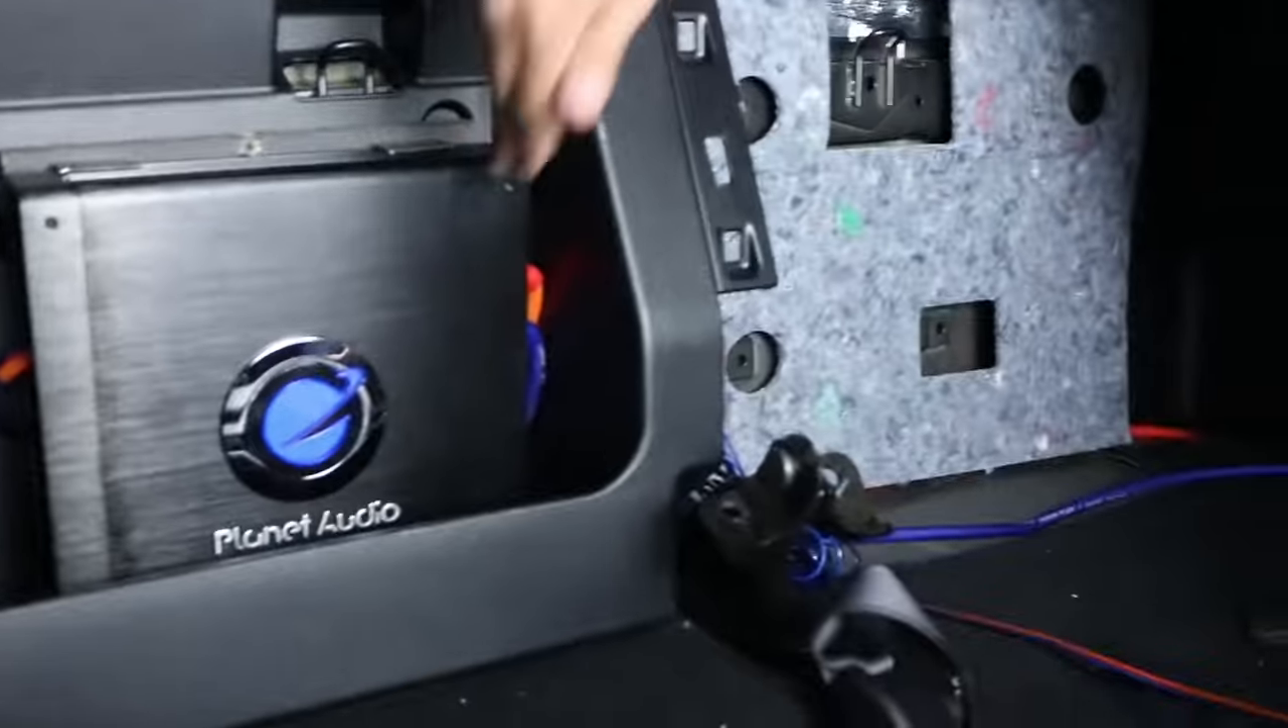So I've now mounted the amplifier. It's nice and clean. As you can tell, you can barely see the wiring.